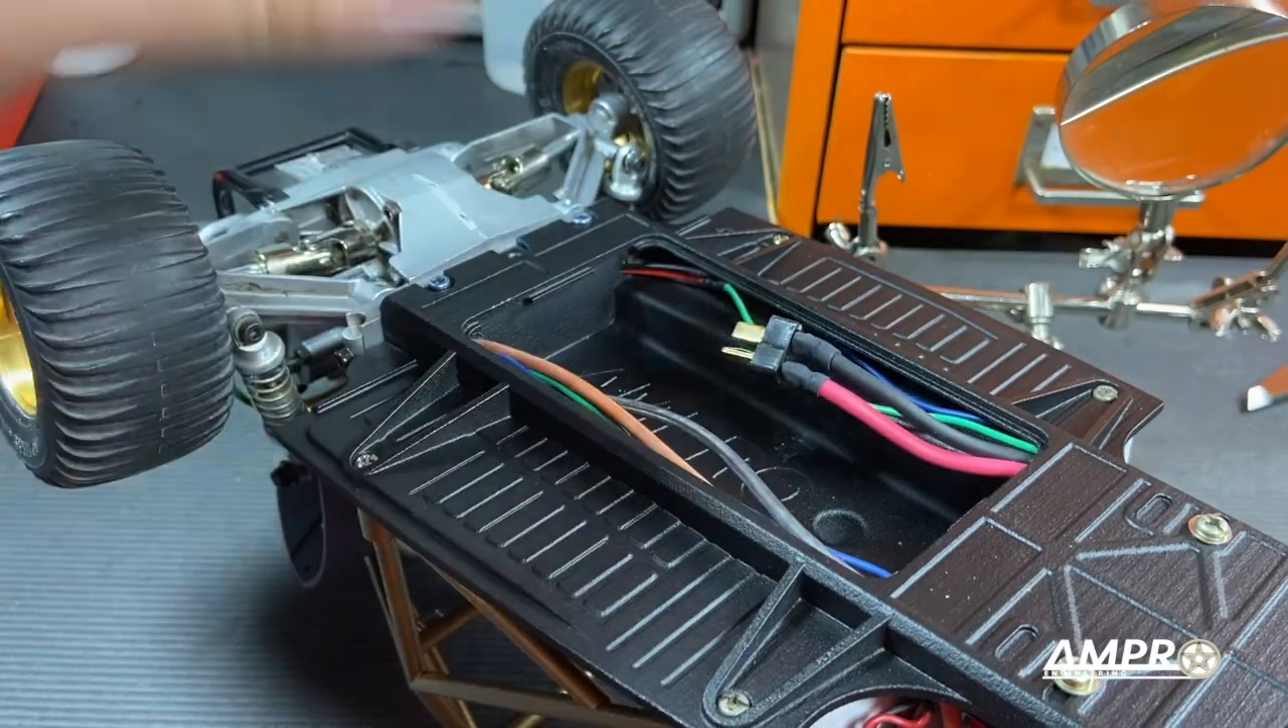So I've got the battery connector installed.